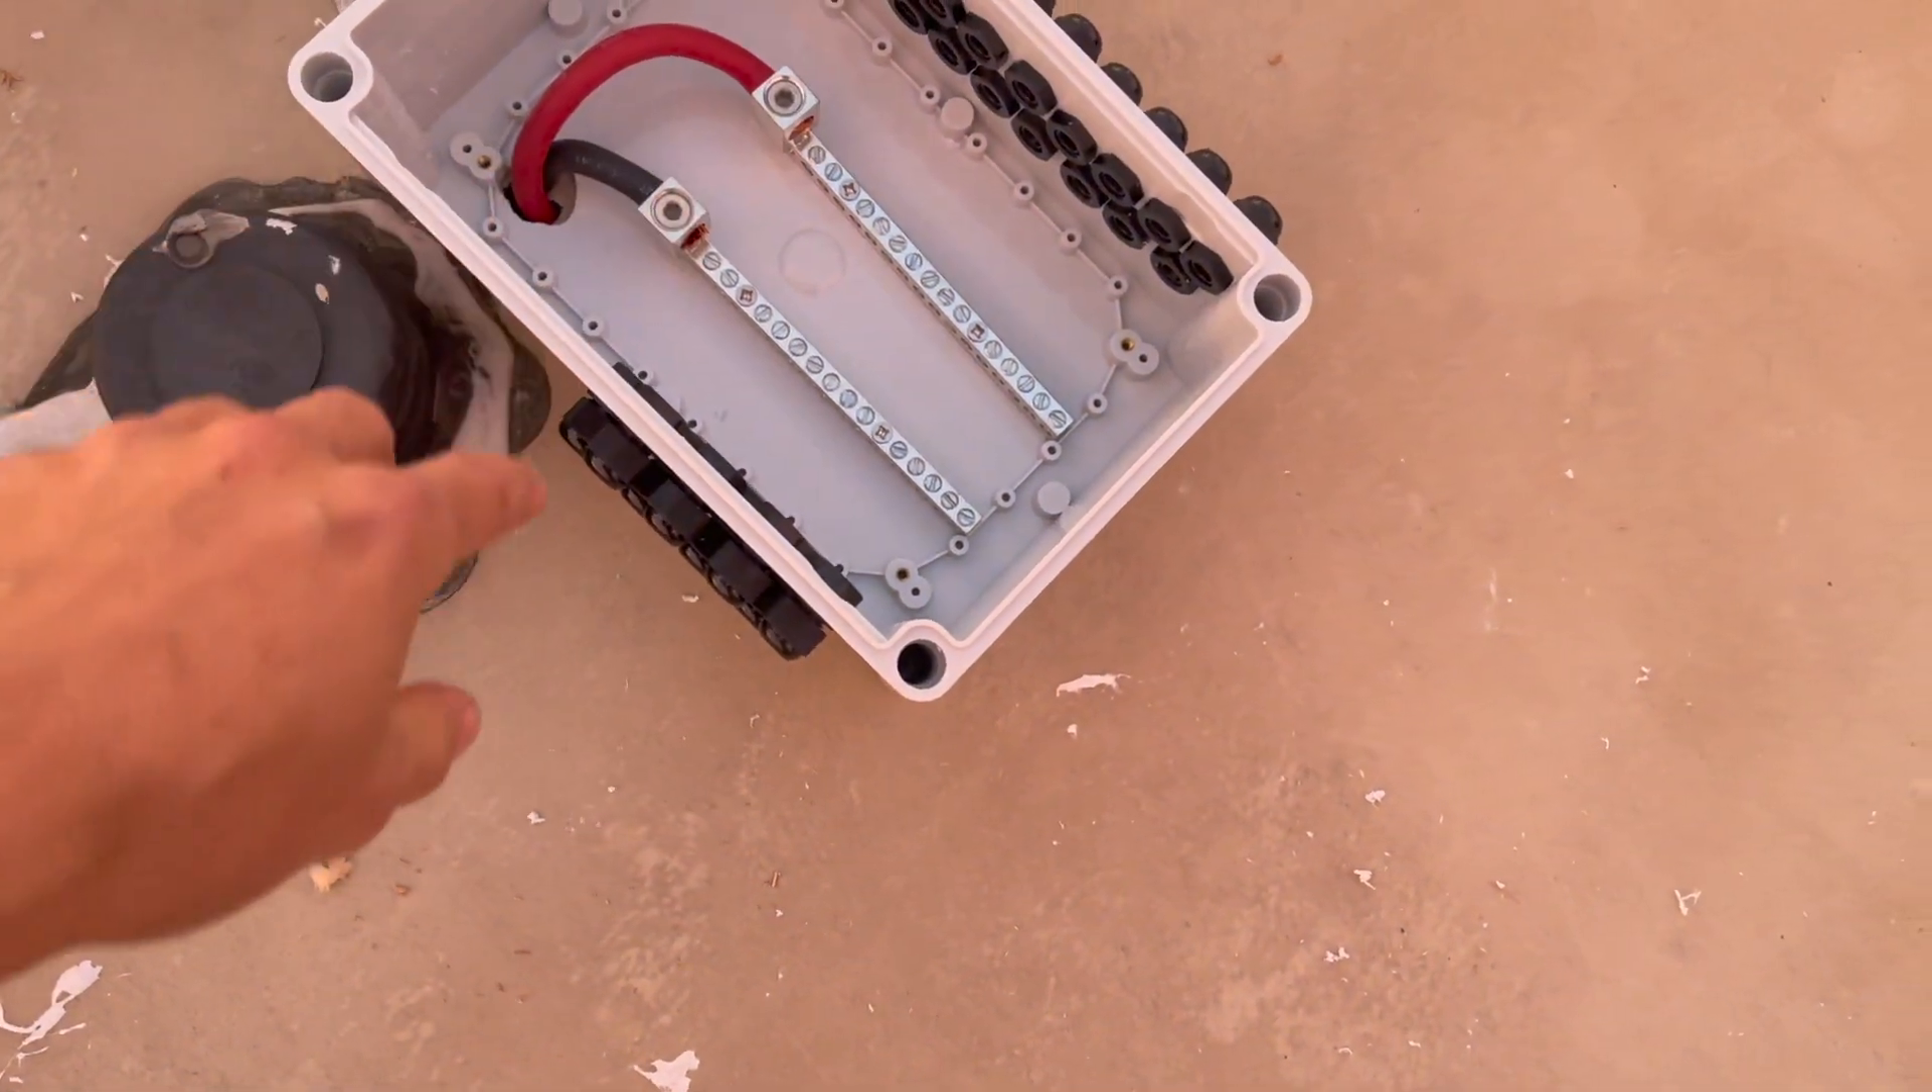All right so i got my cables that come out here and i connected them up into my bus bar so that it's already ready to go.